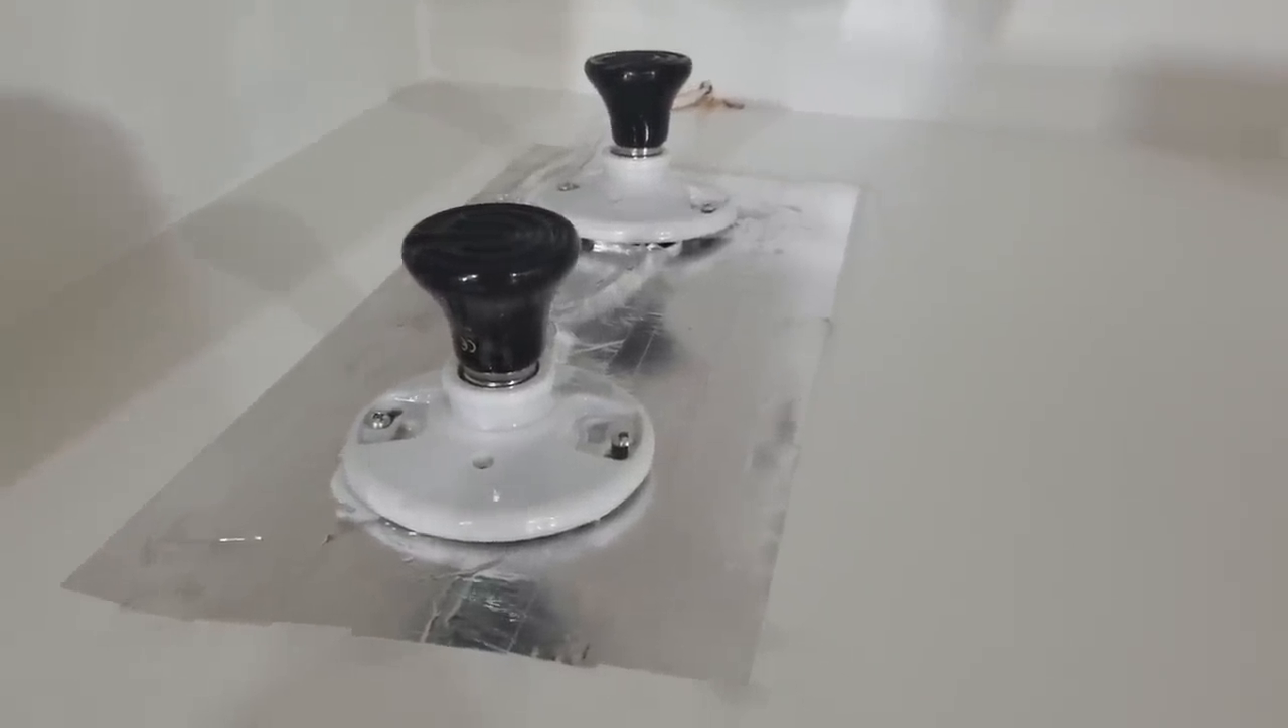So we got the light installed.